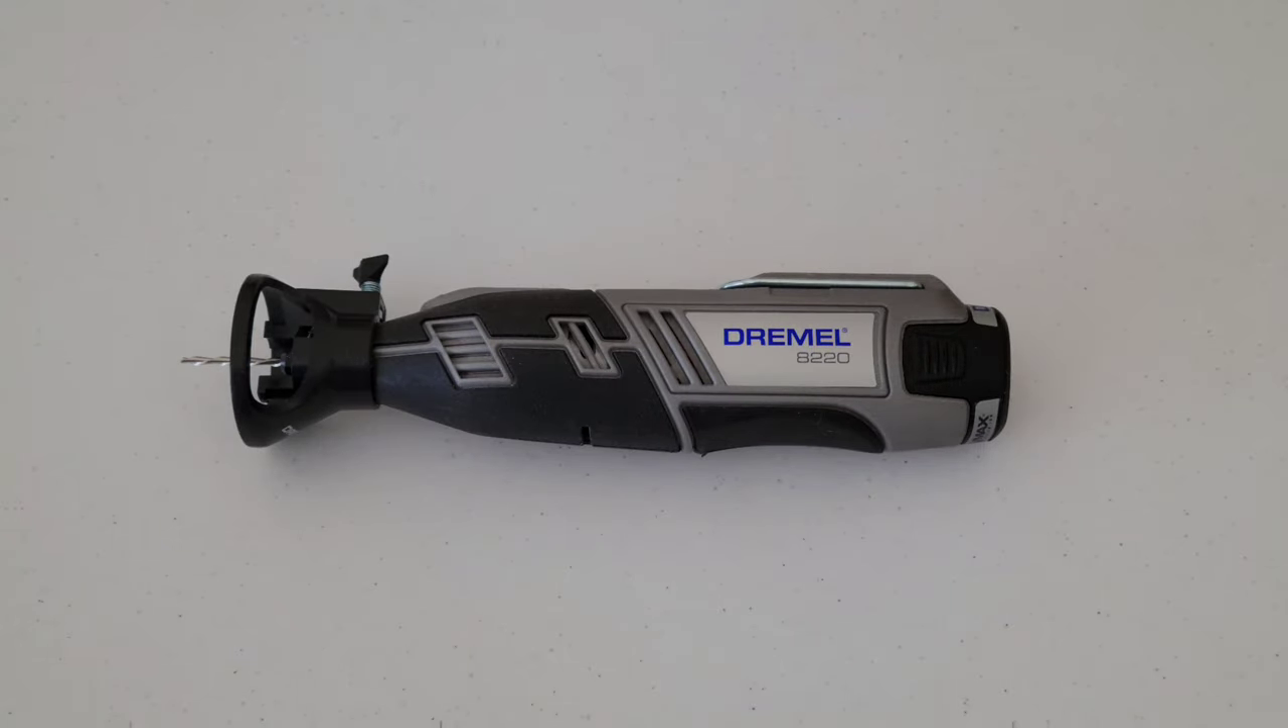Now we have our bit and our cutting guide installed.